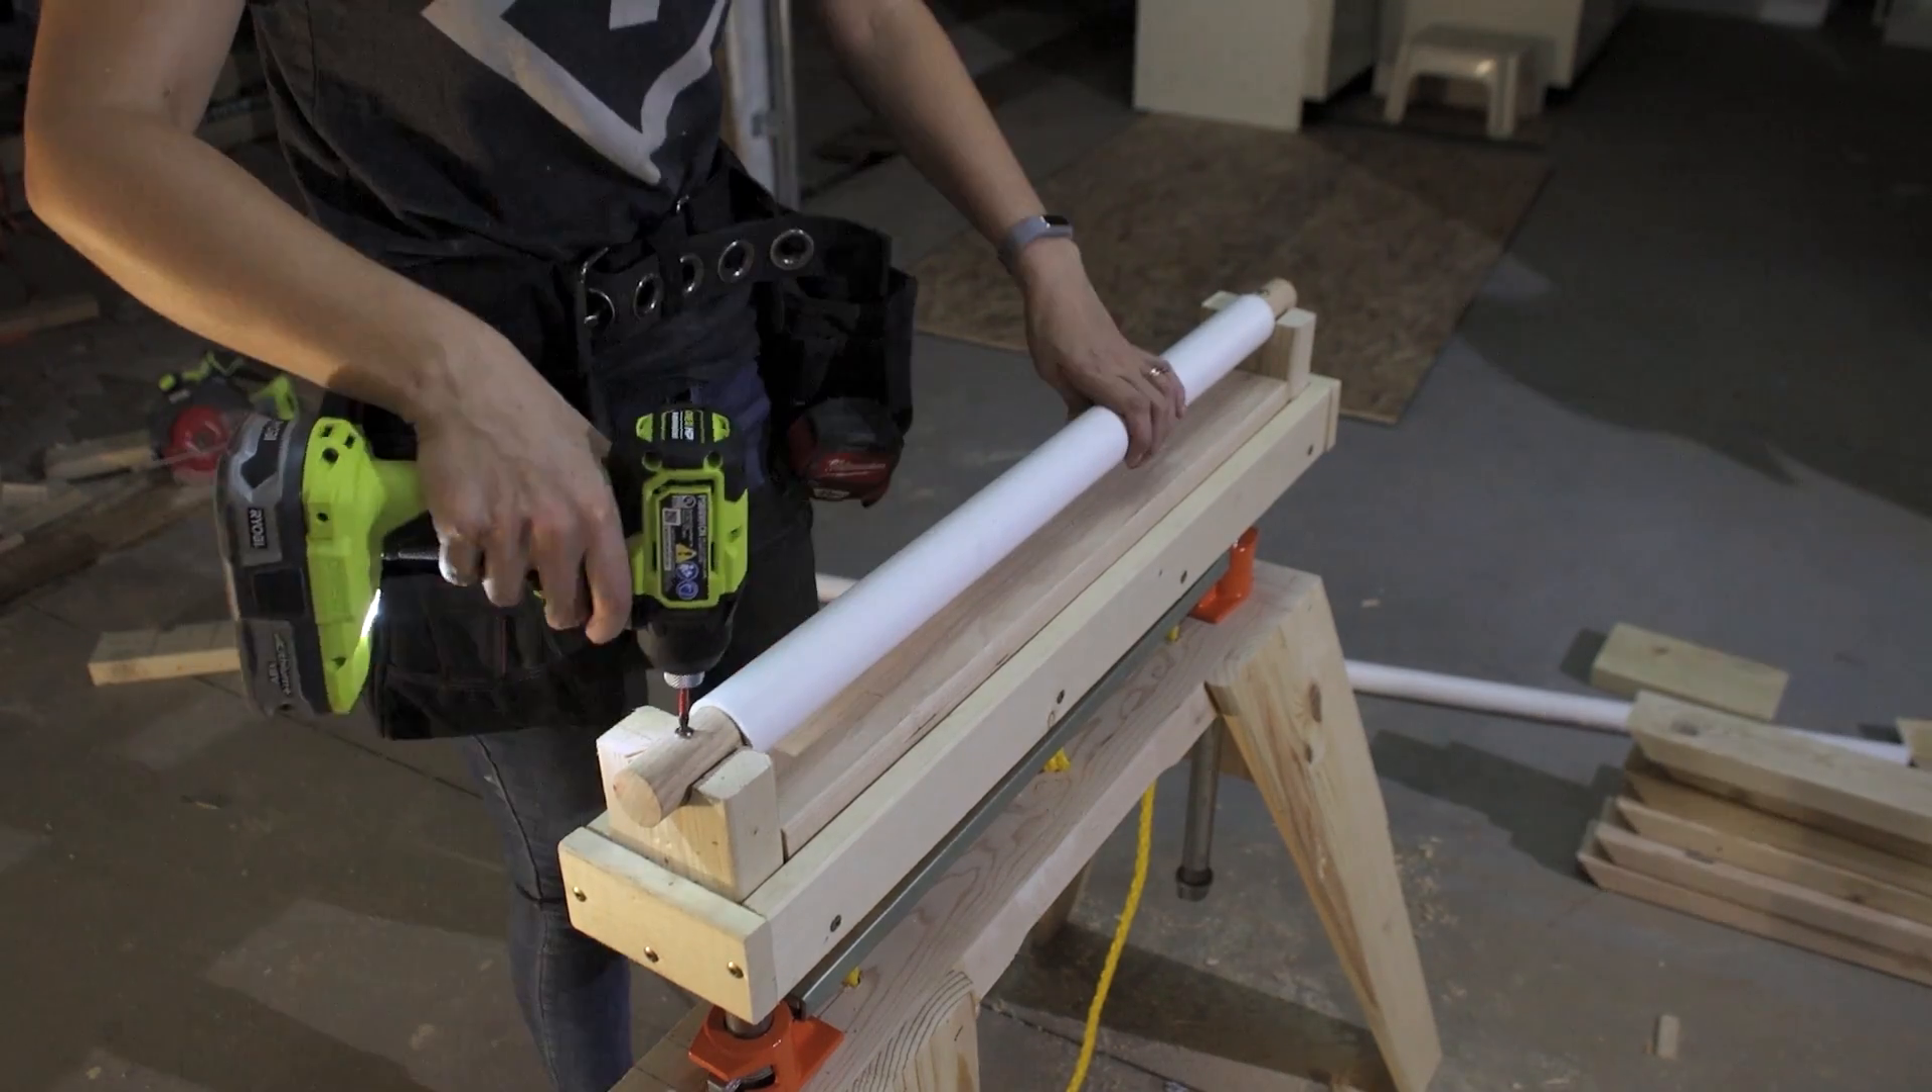We slid a one and one quarter inch length of PVC pipe over a red oak dowel and placed it in the notches.